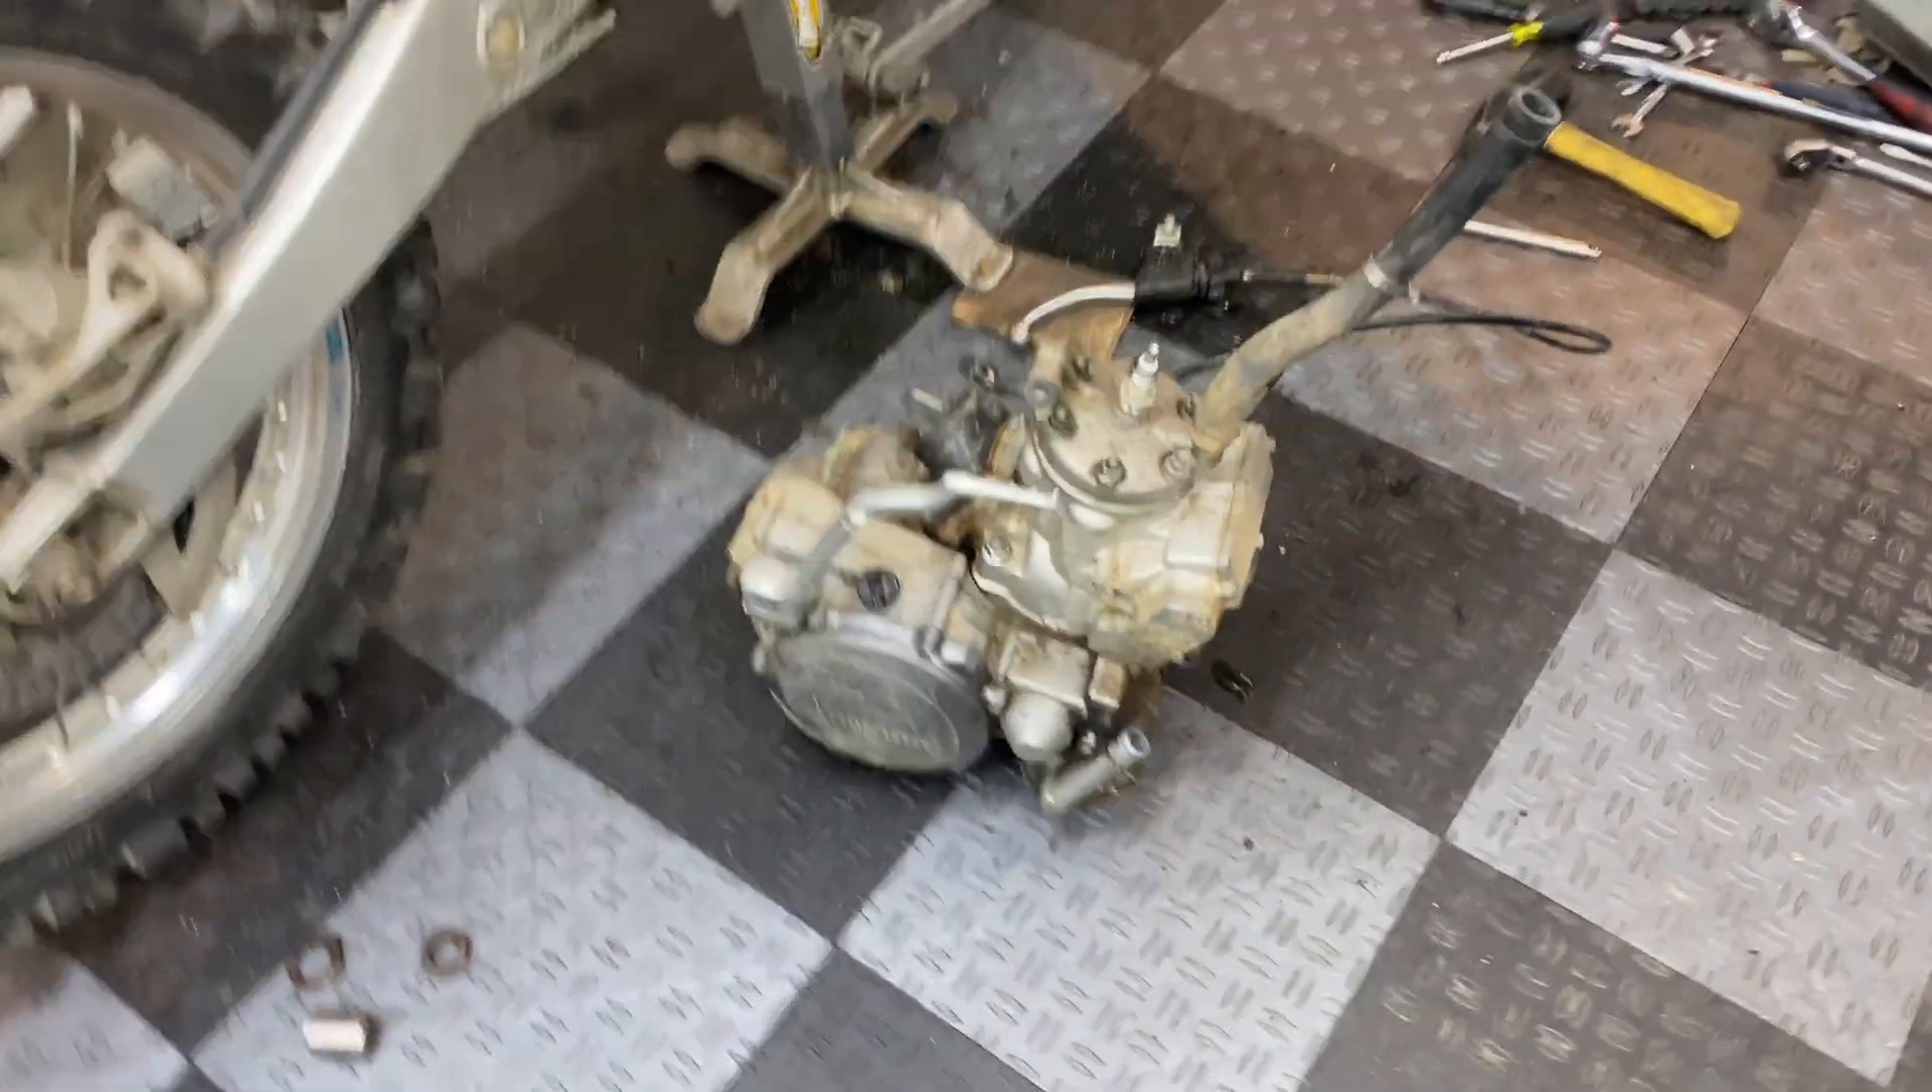Finally got the two-stroke out.